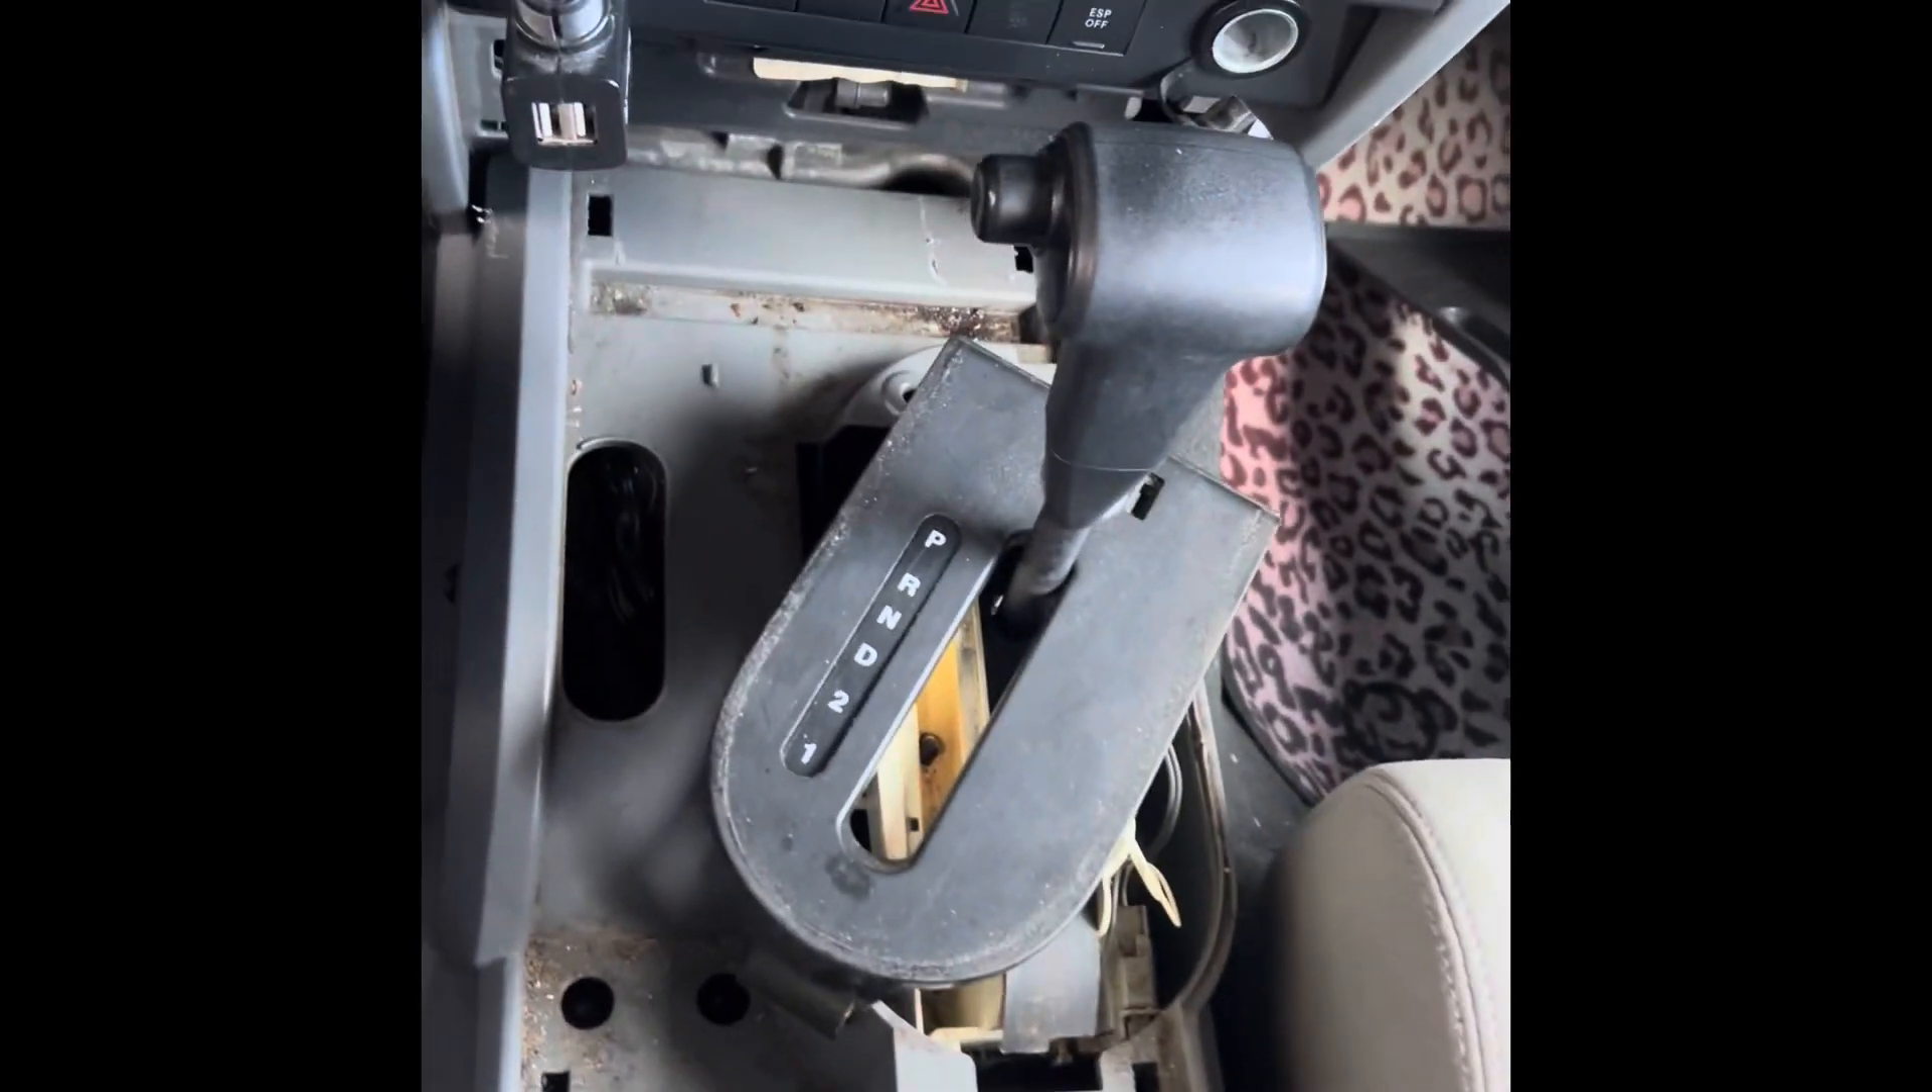We took the trim off already.